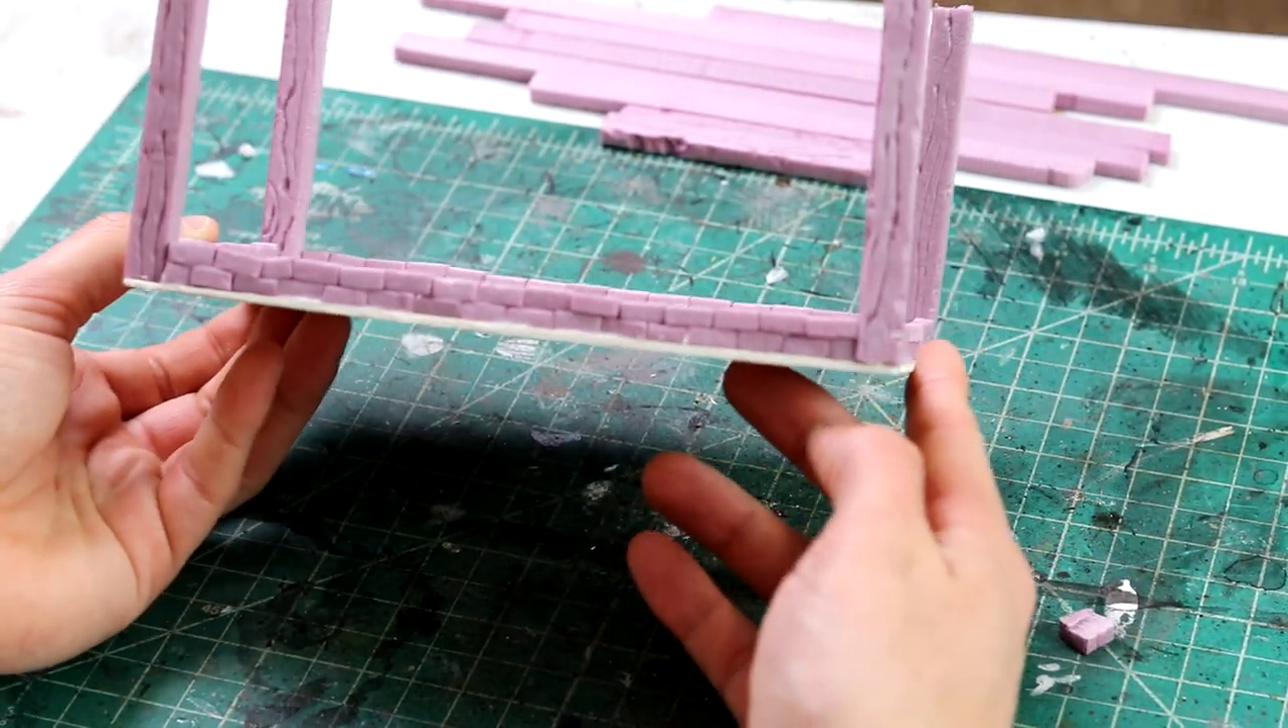From this point, we have a barn skeleton made up and now we must start filling it in with some wooden panels.